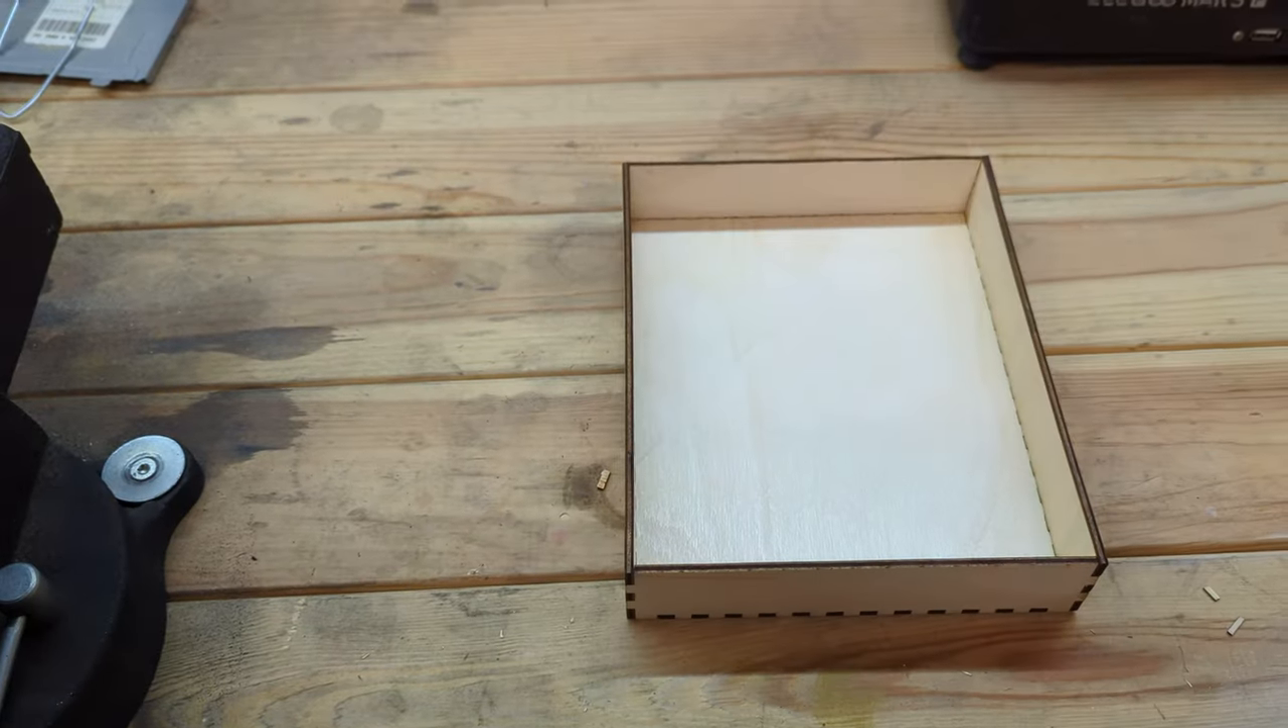One tray is done four more to go.